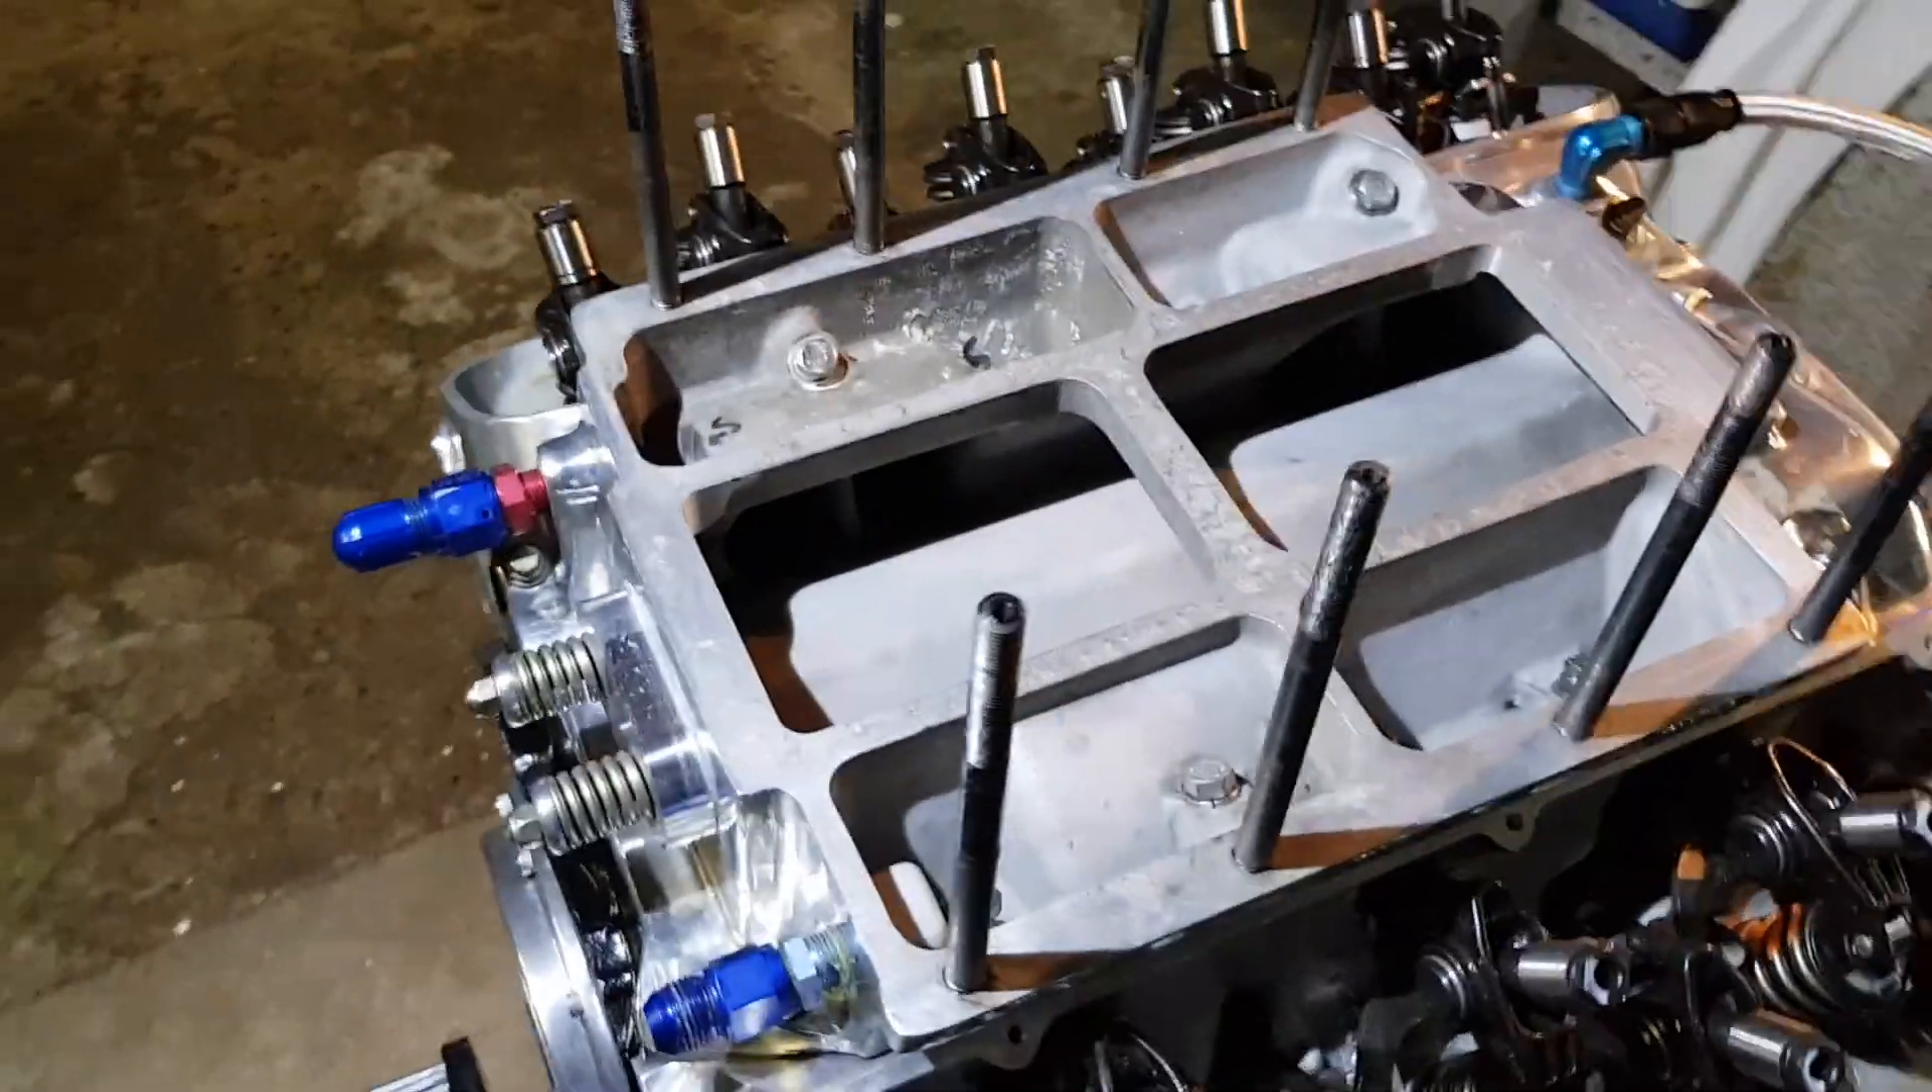Intake manifold's back on.